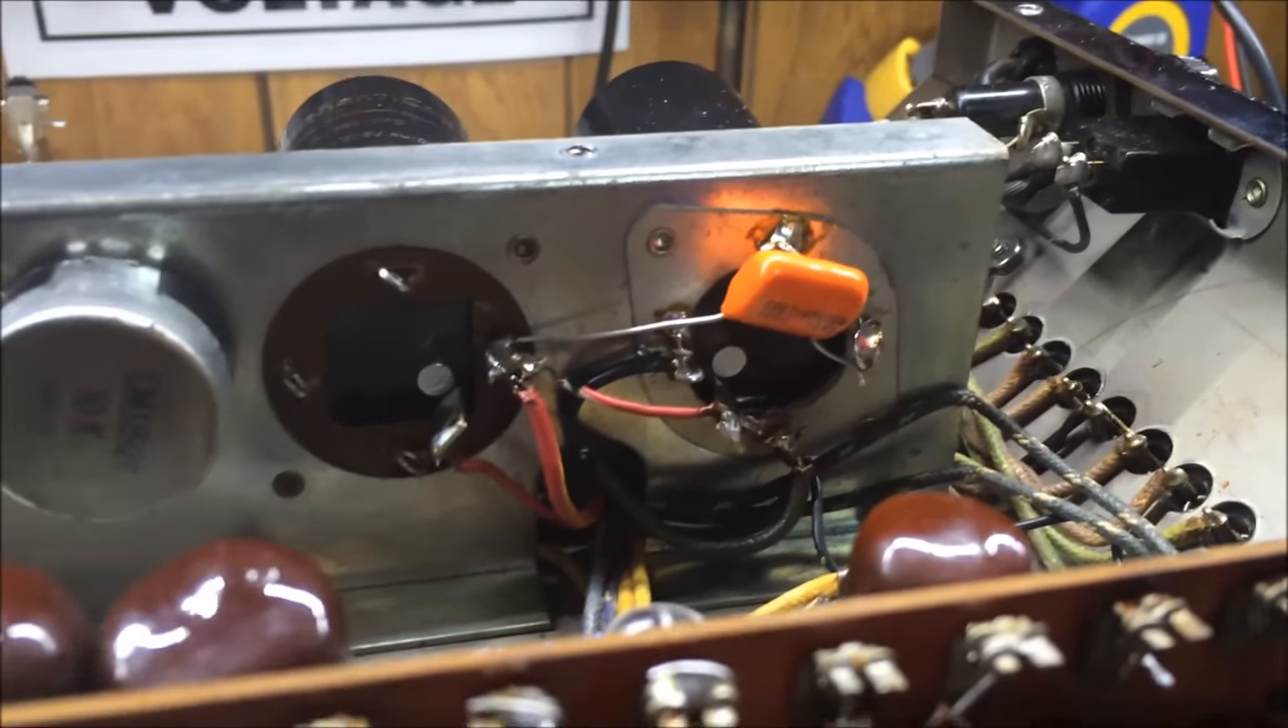All right we've finished soldering in the uh 0 .01 microfarad 600 volt capacitors.